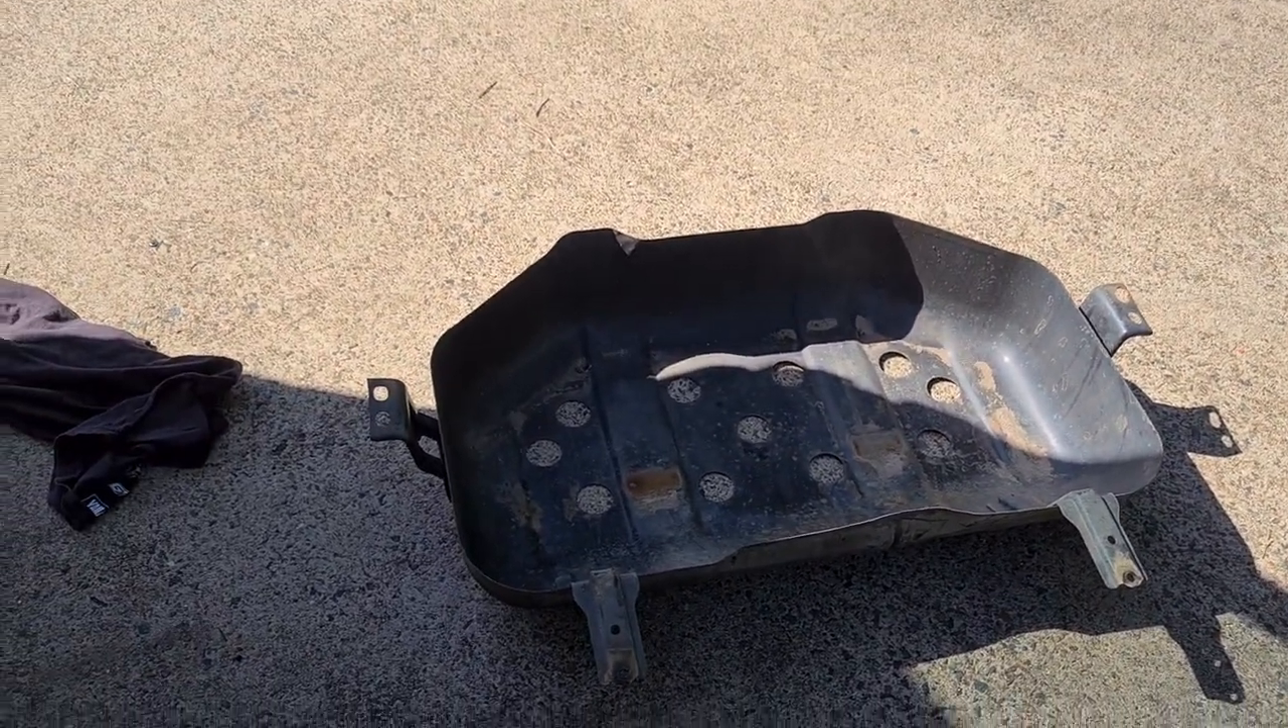Uh I've got the old factory petrol tank cover off now my debate is is do I entirely remove this uh tow bar or do I bolt it back up now while it's here.